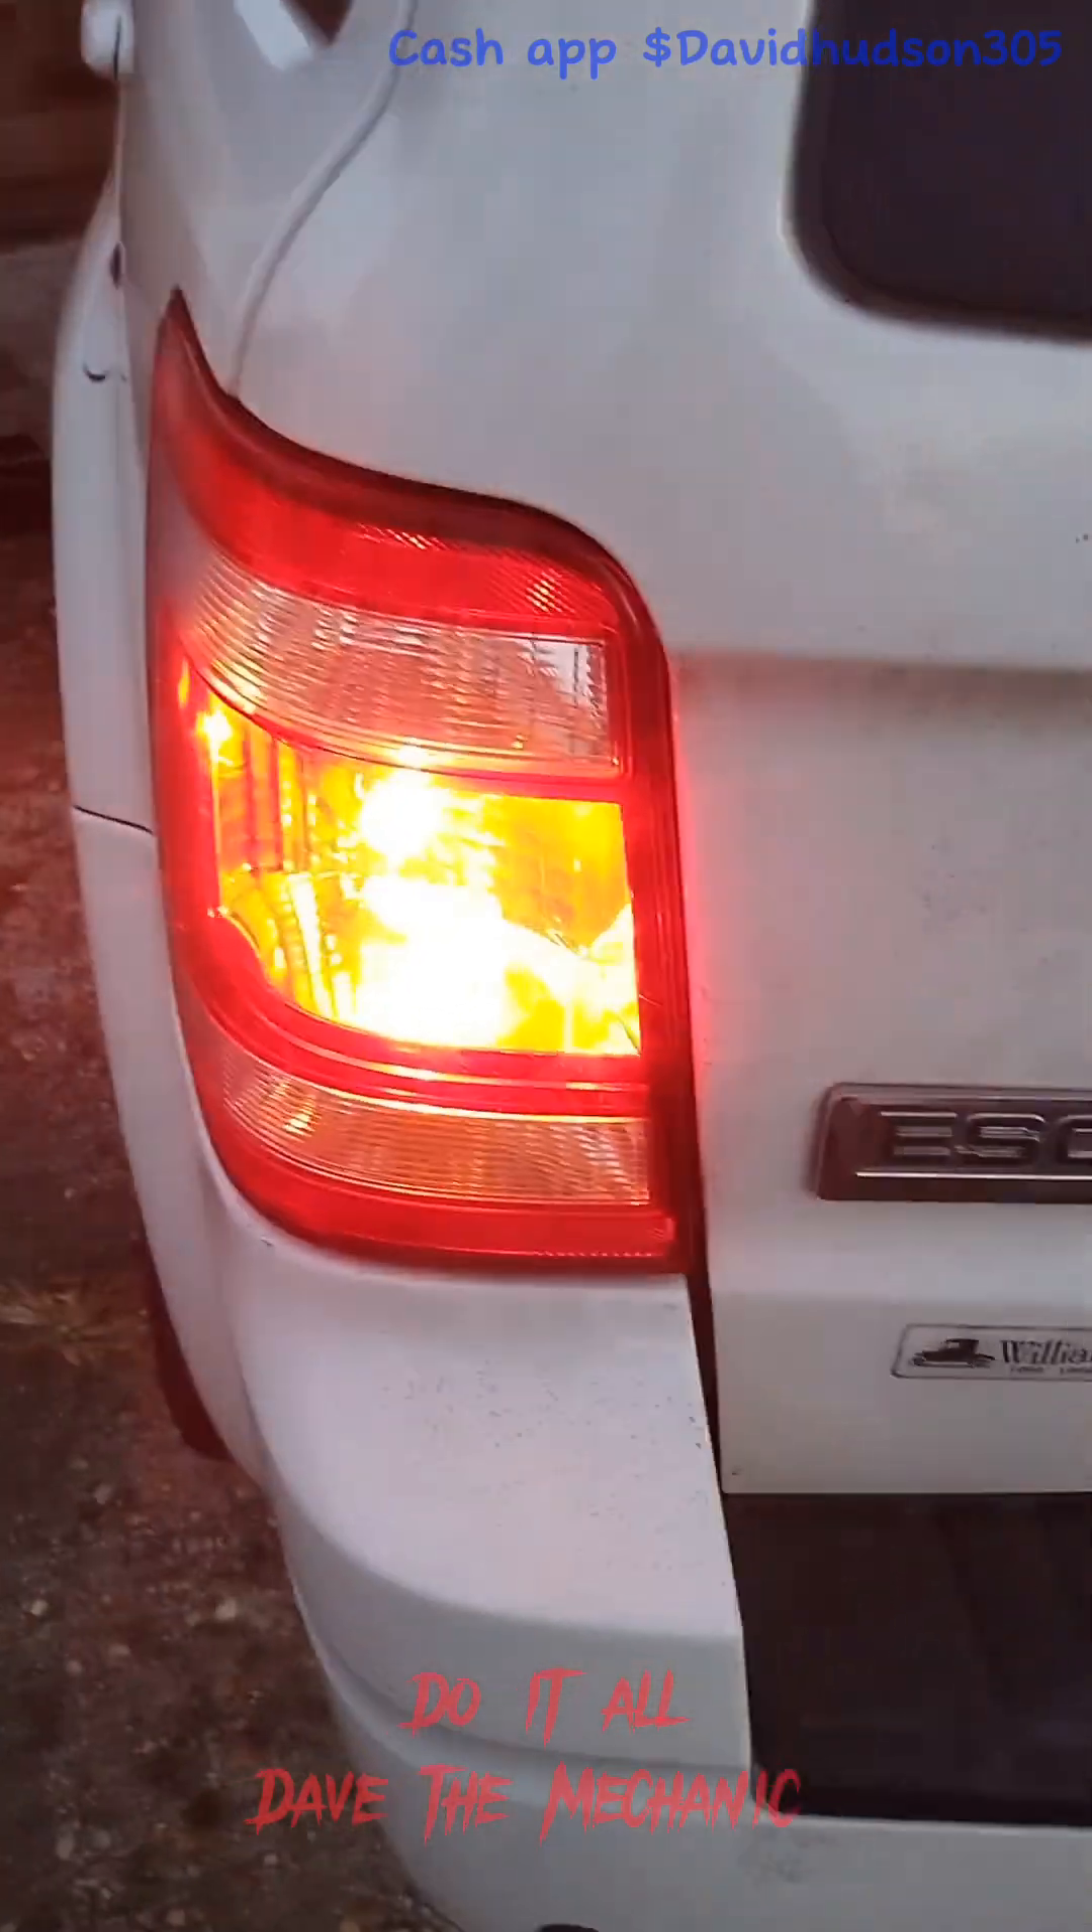All right so I have all the bulbs back in and the light is working now.